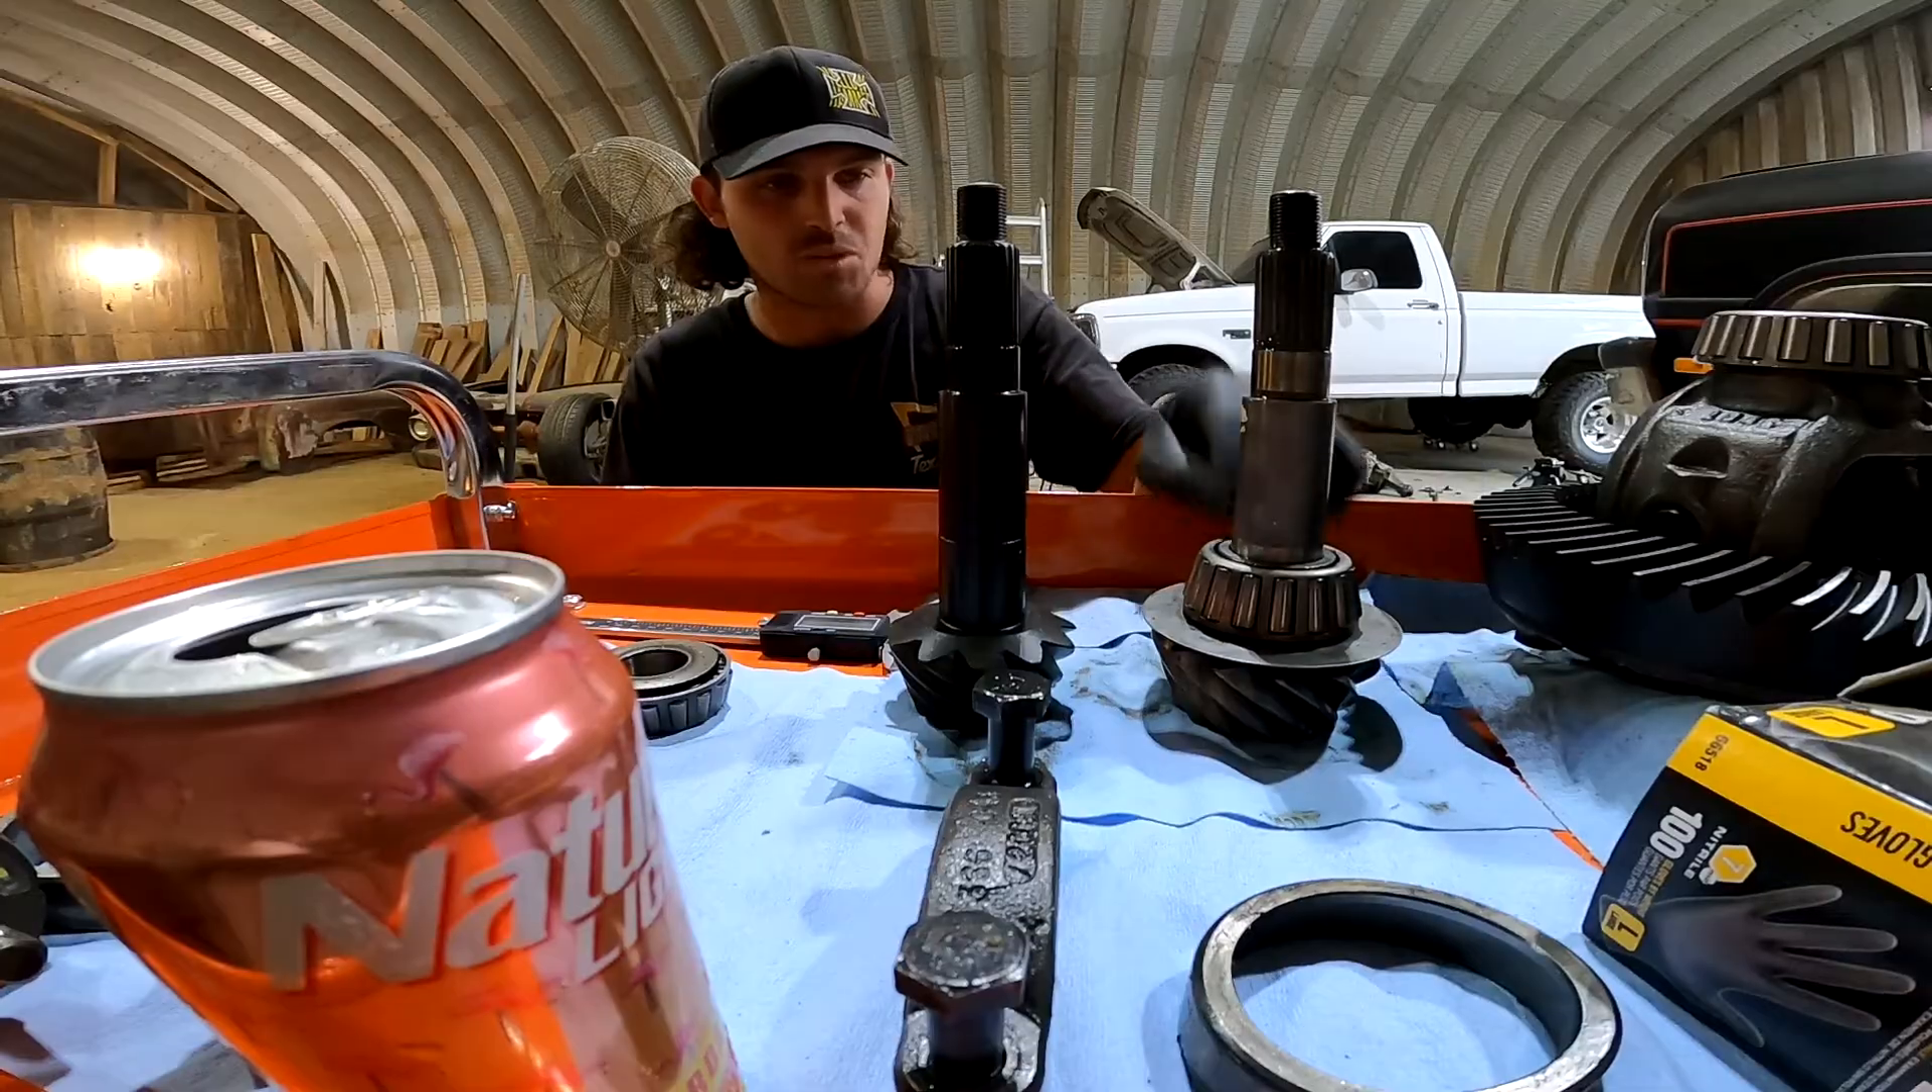This is our old one and it still has the inner pinion bearing still on there.